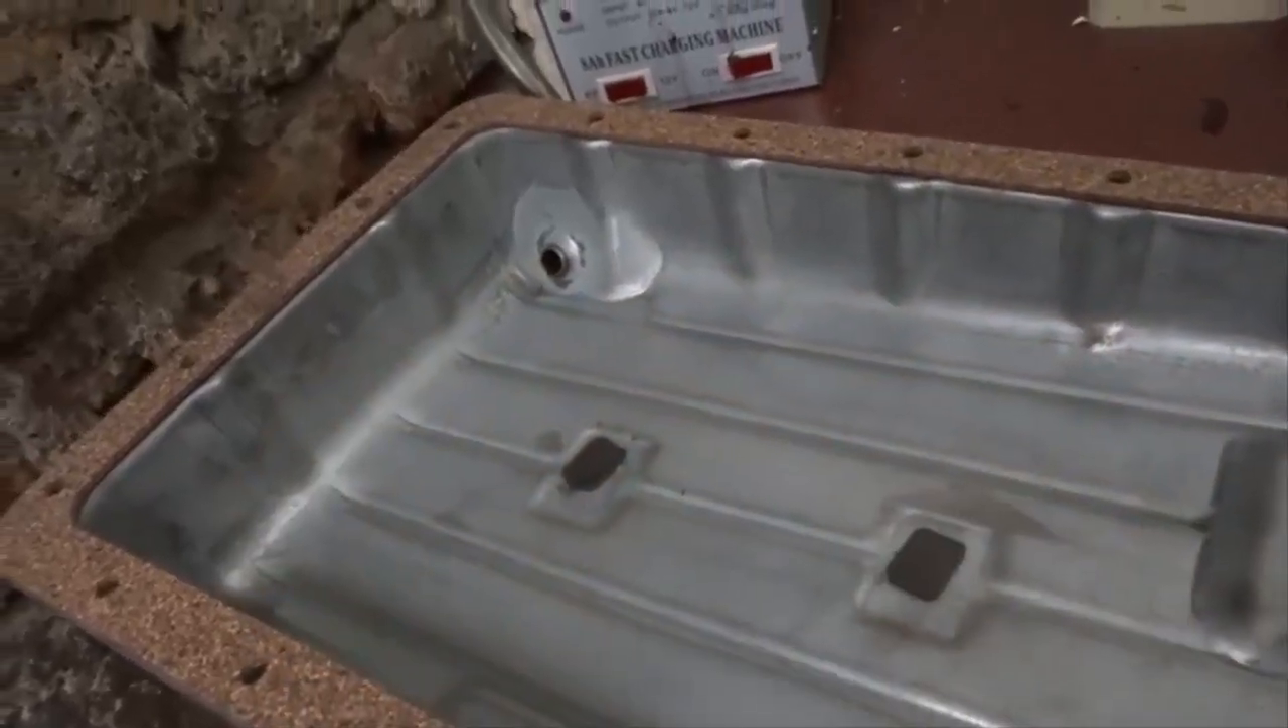Coloqué el empaque Que es un empaque de corcho.